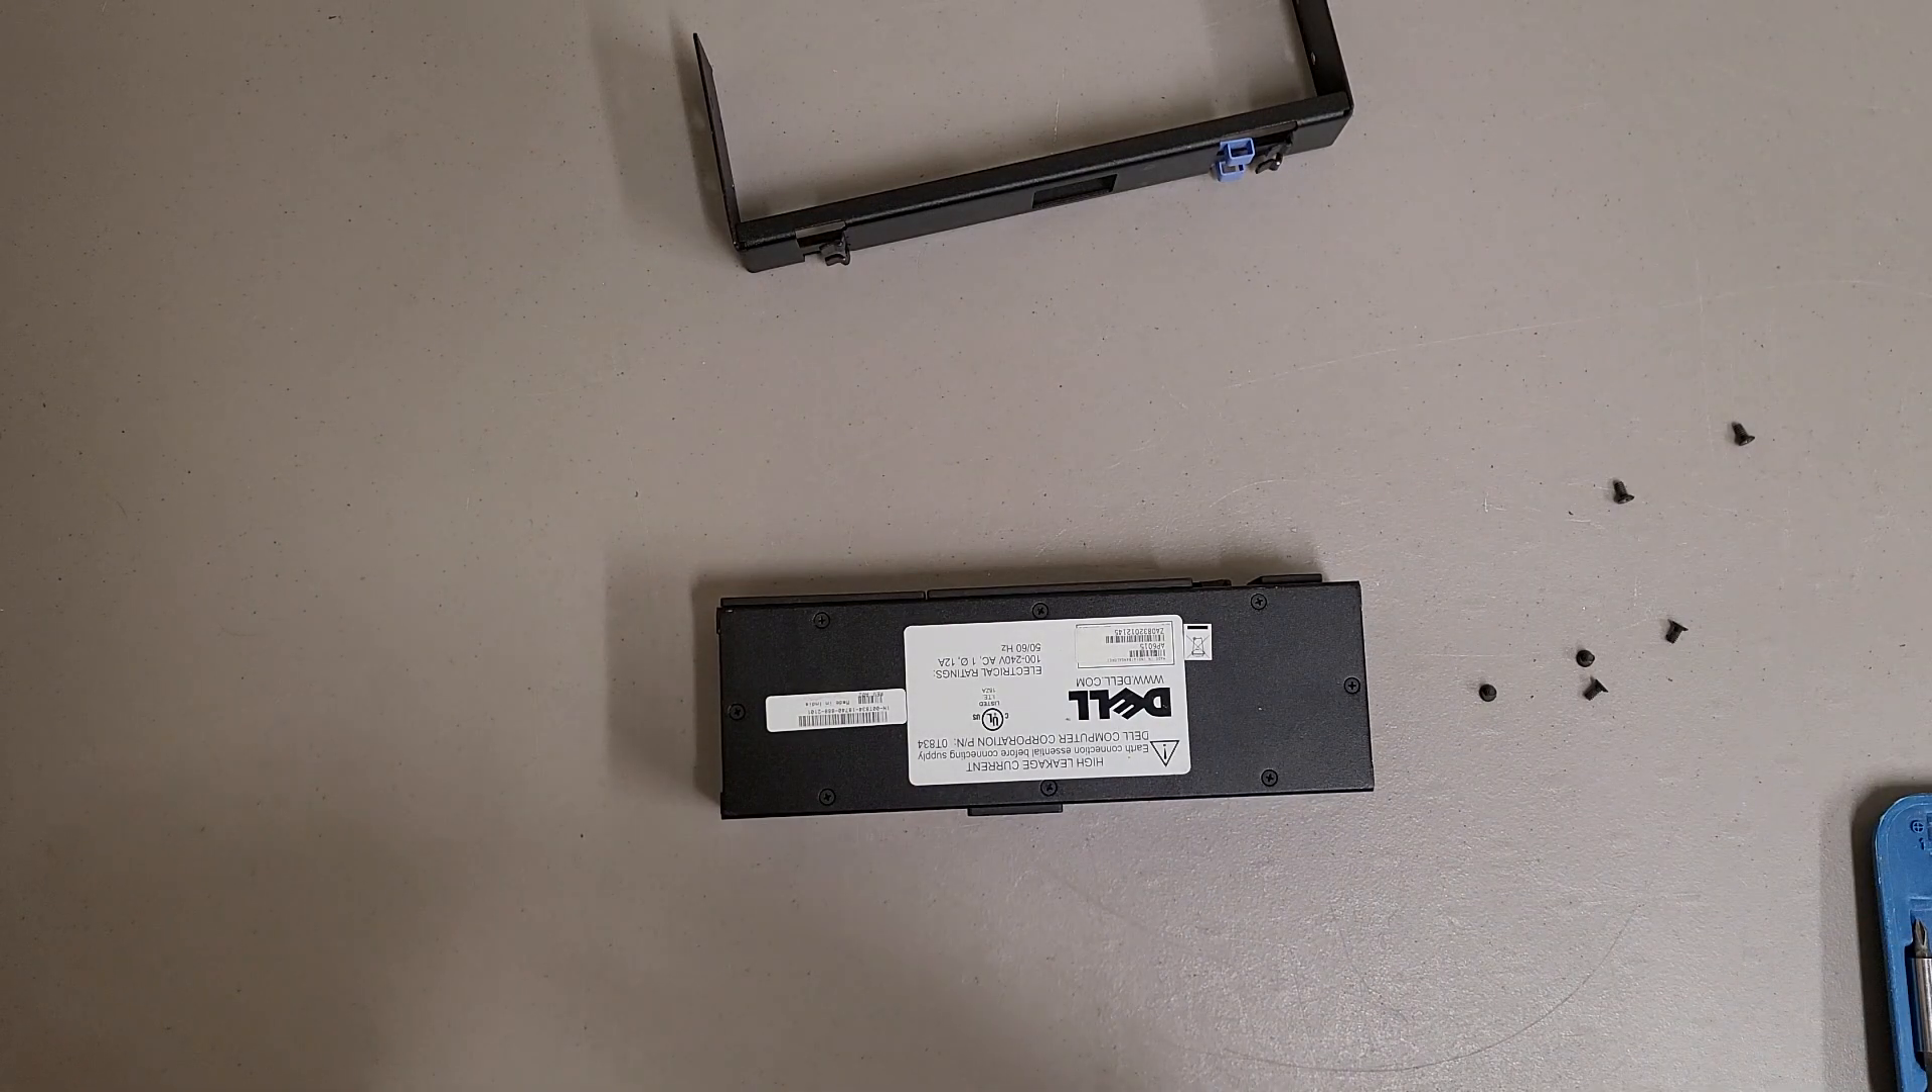So I took off the mounting bracket.